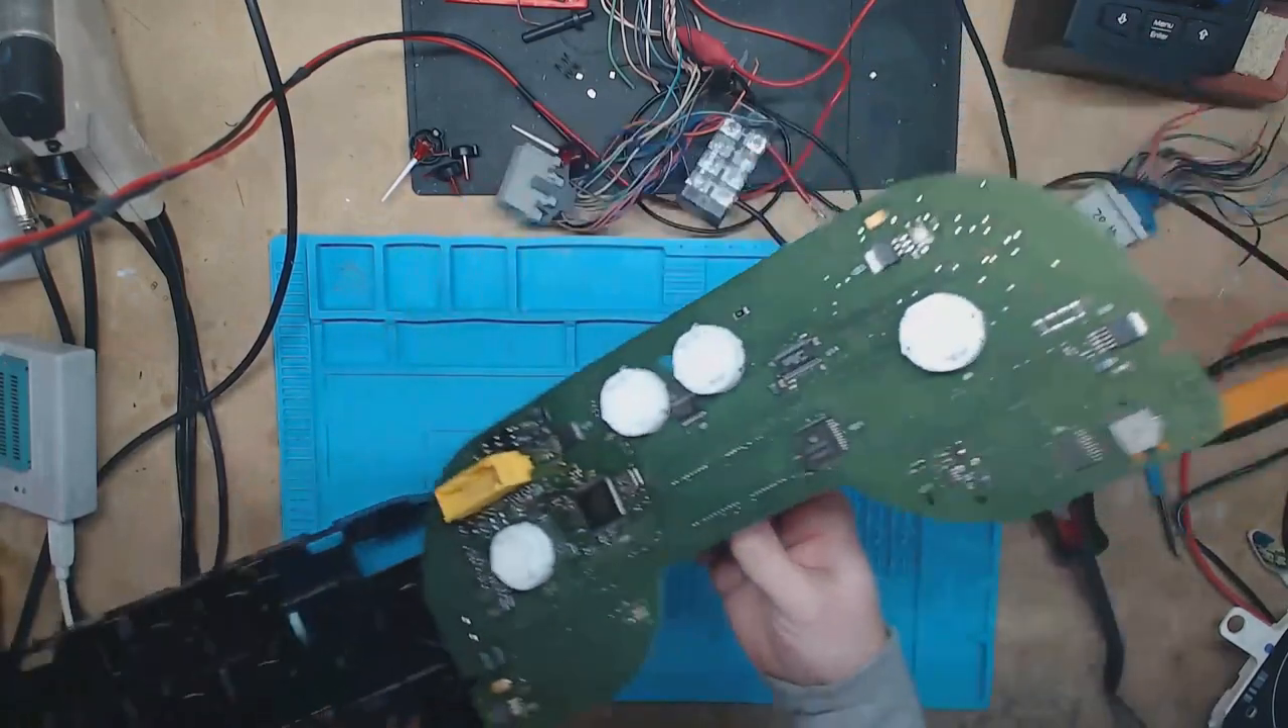Okay, so now we have the instrument cluster apart, so let's take a look at it.